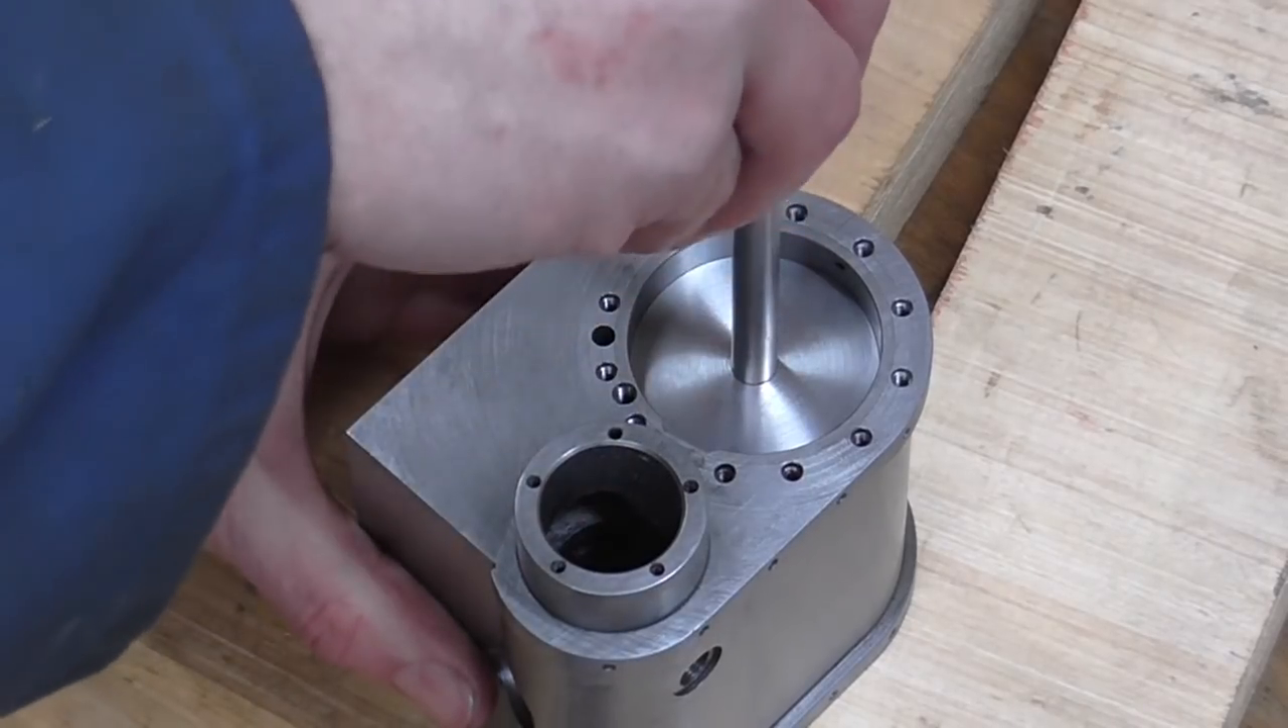And there is one piston in the bore.